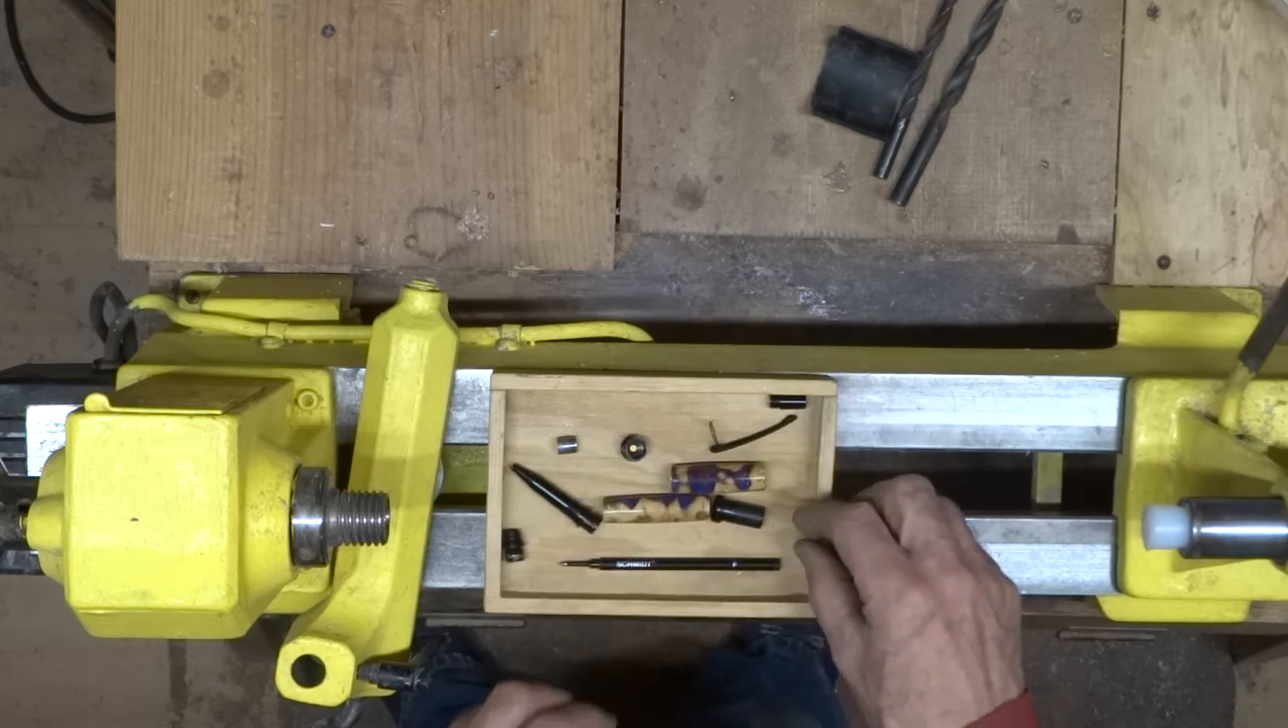Anyway, so there is our pen kit disassembled.